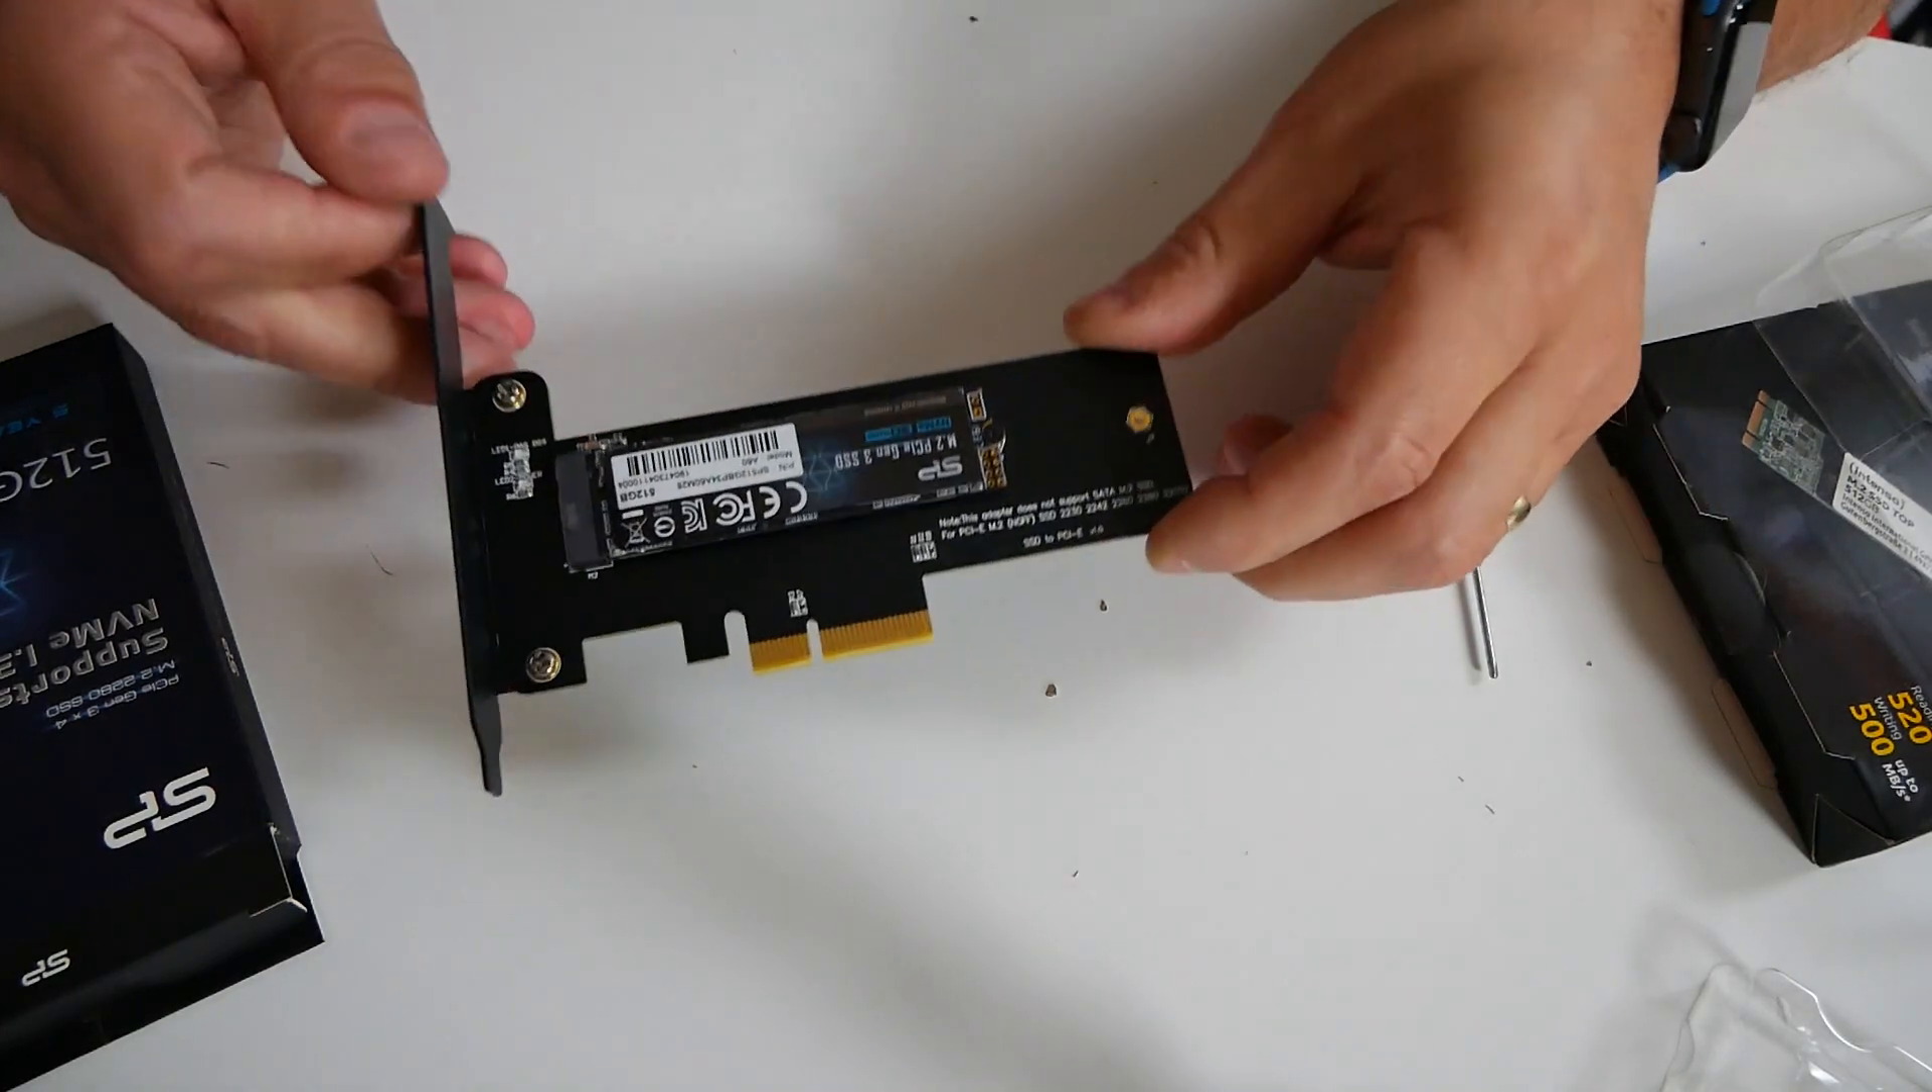So that is the drive in the actual unit now.